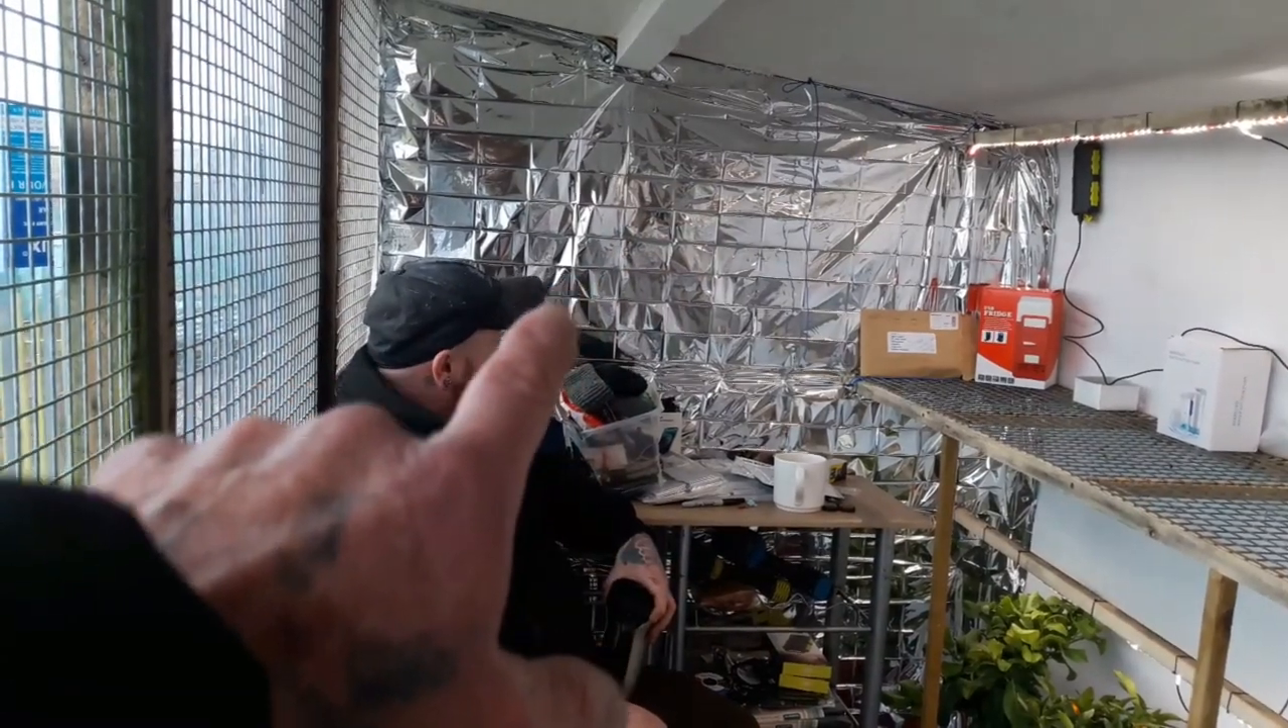As you can probably see now, we've got all of this wall foiled.